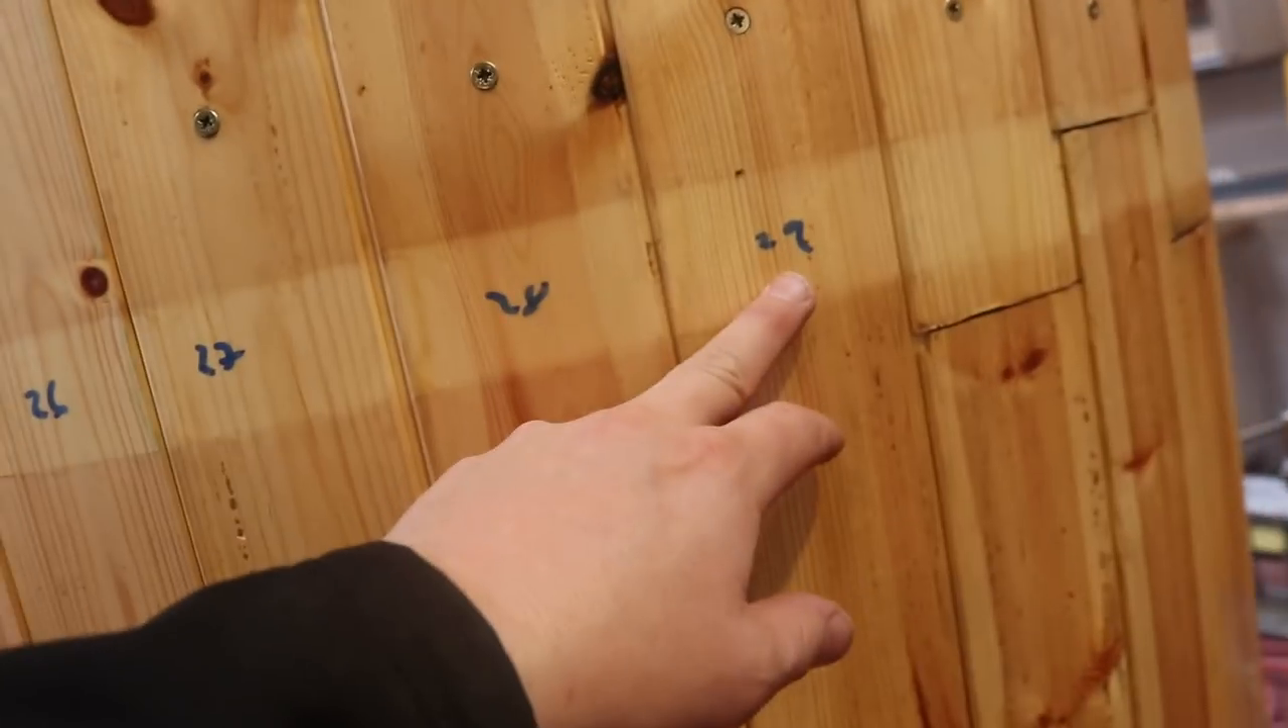And, then, I've got to take half of the tank panelling away. I've numbered them under where the banding will be, so we'll be able to put them back on in the correct order.